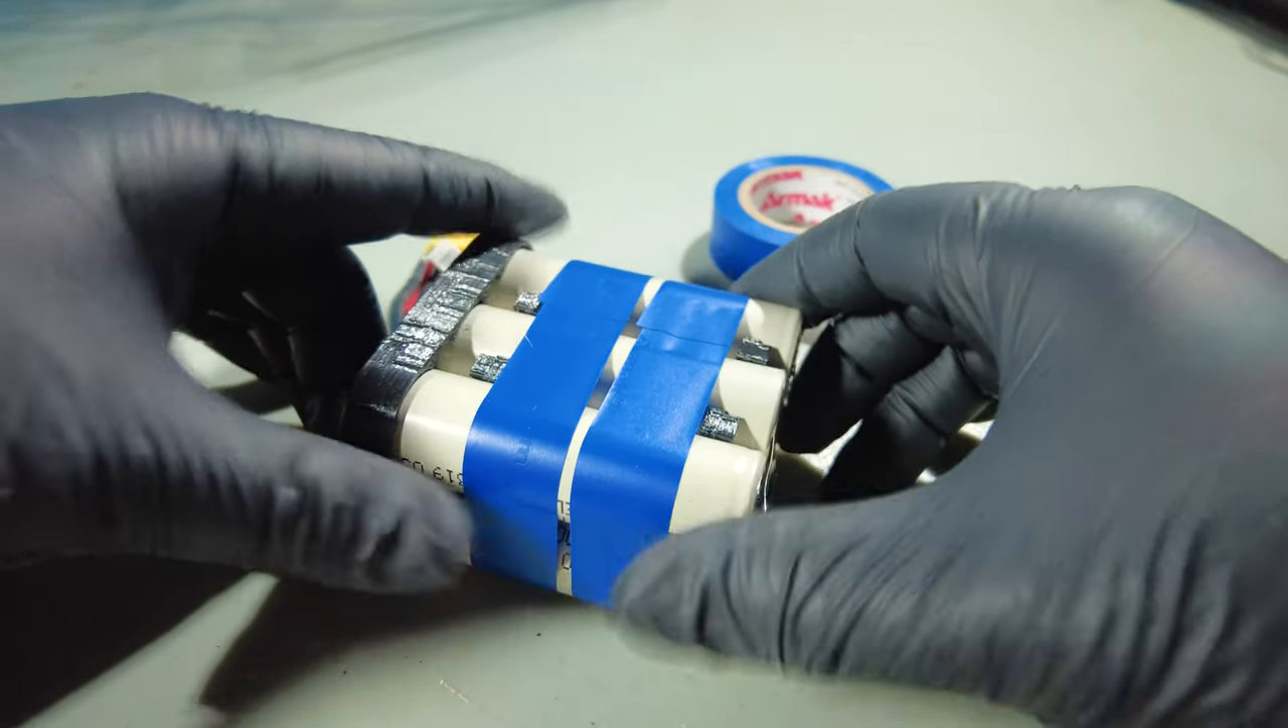So I've put some electrical tape around the cells and that secured them from any more movement.